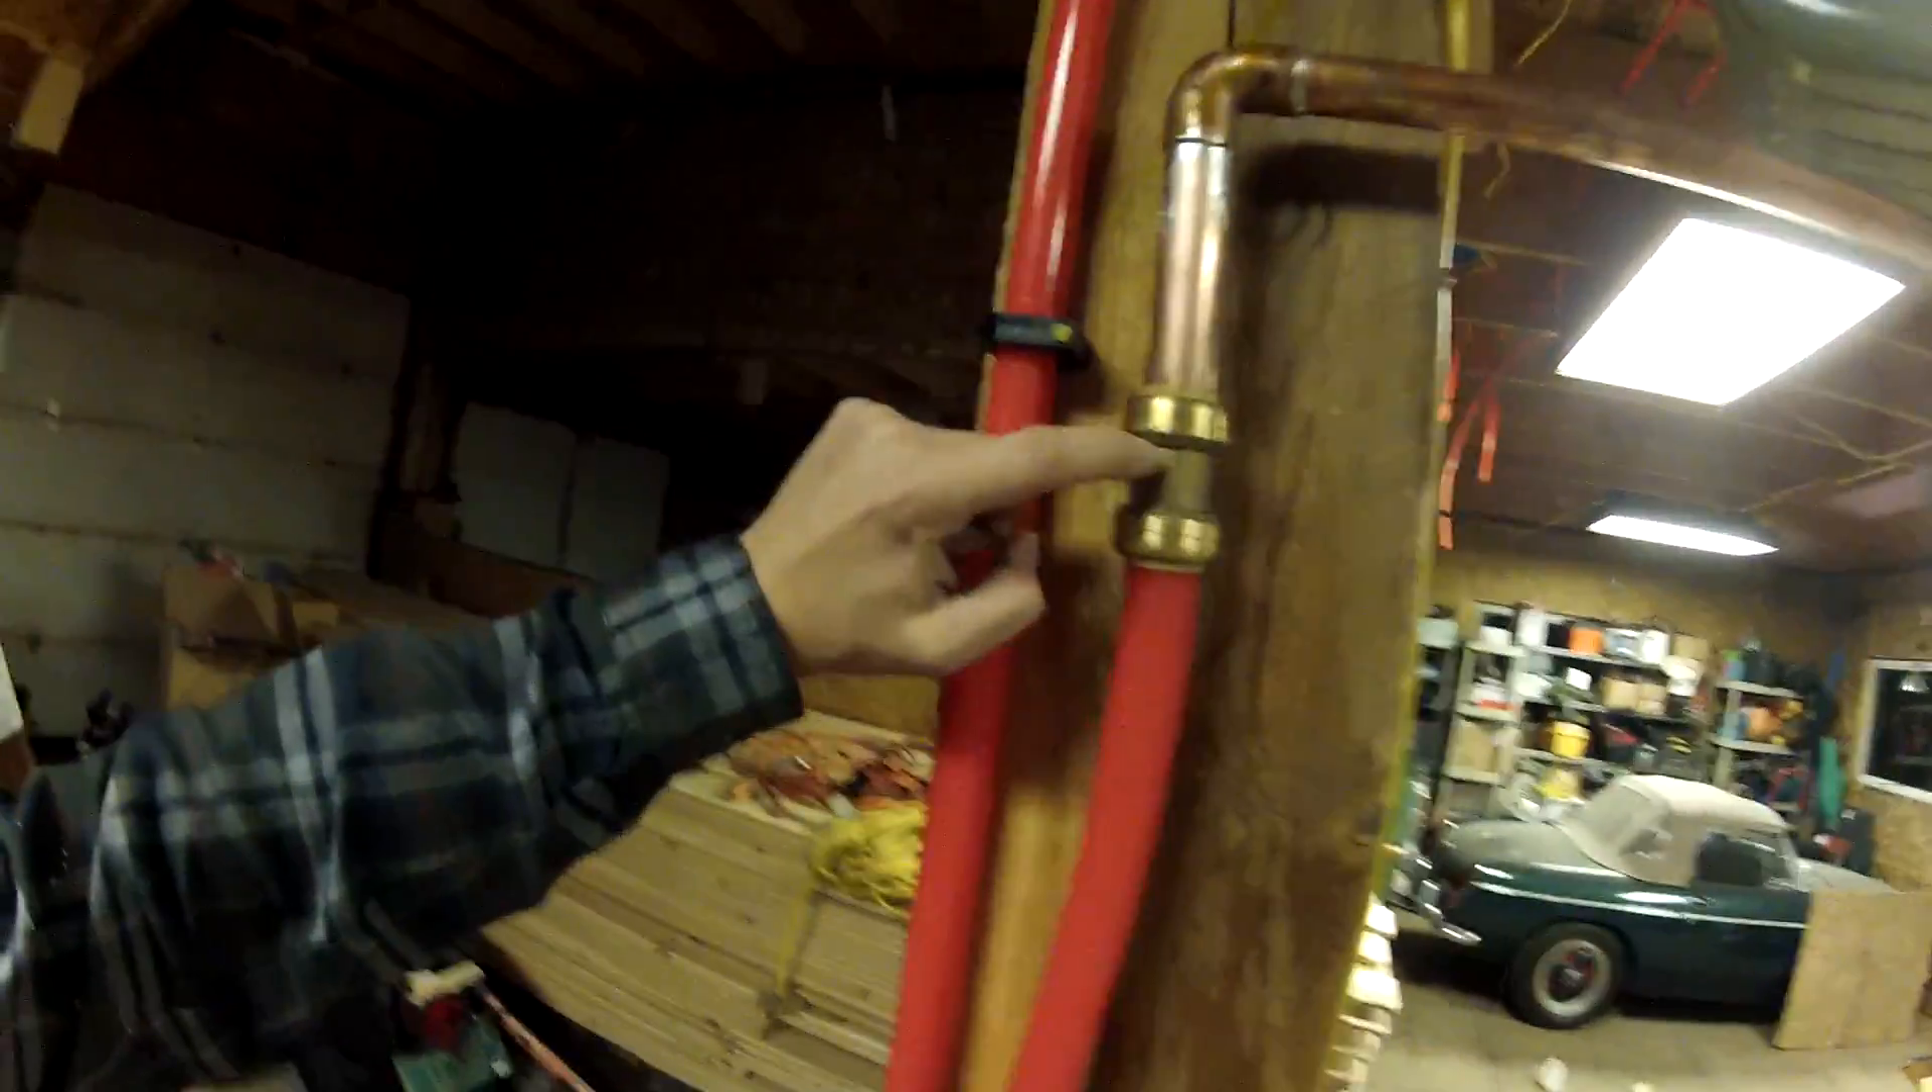So I got my couplings in.